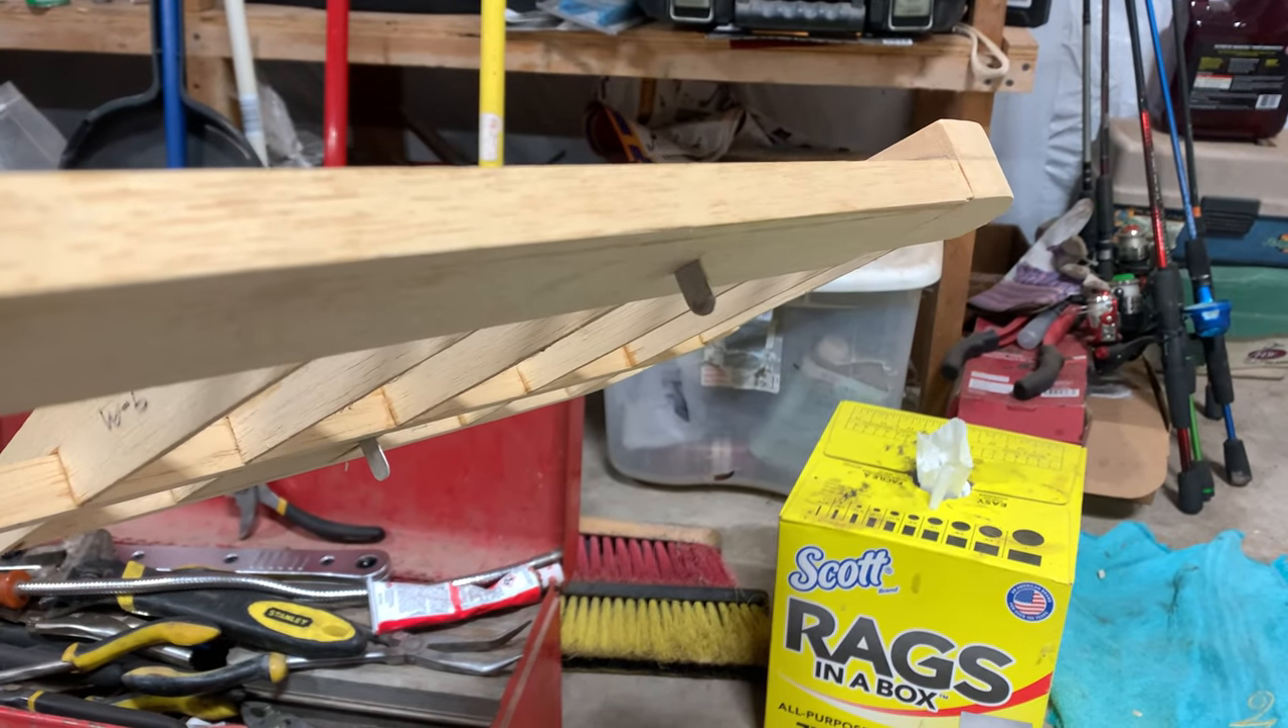And then, obviously, the tabs just protrude through the bottom right there.